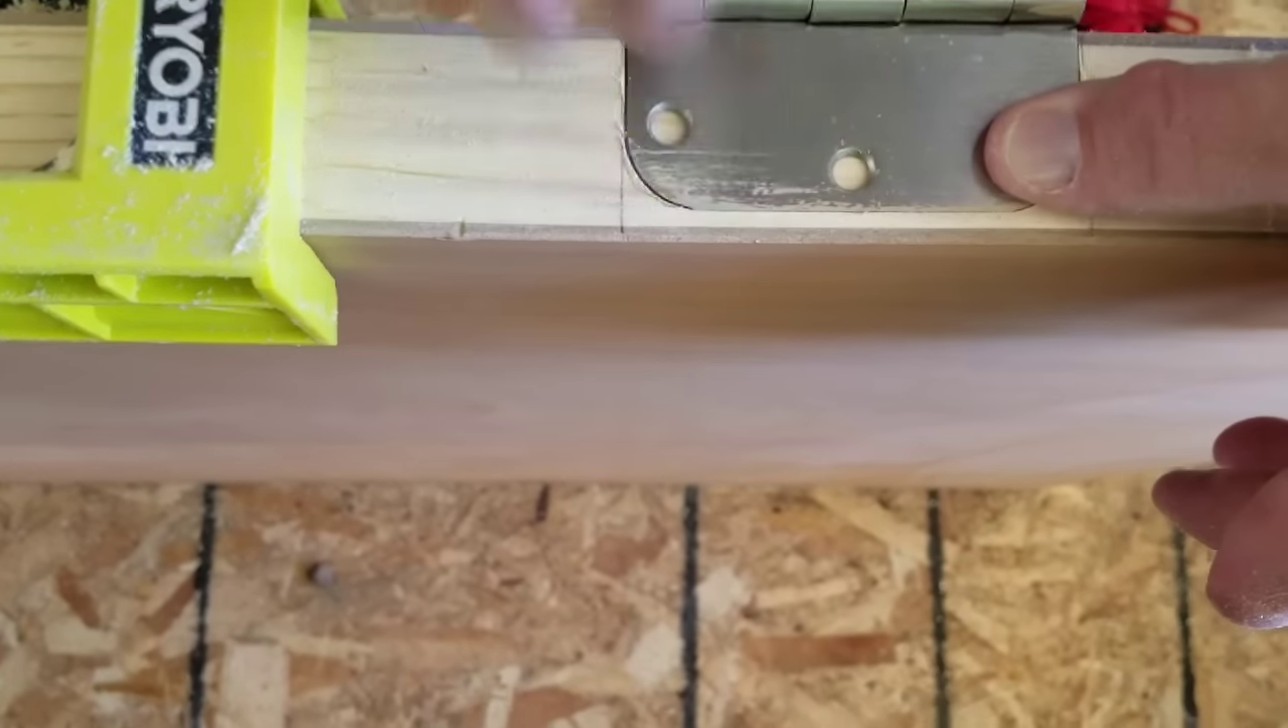And our hinges should fit perfectly. Right here in that area. And they do.